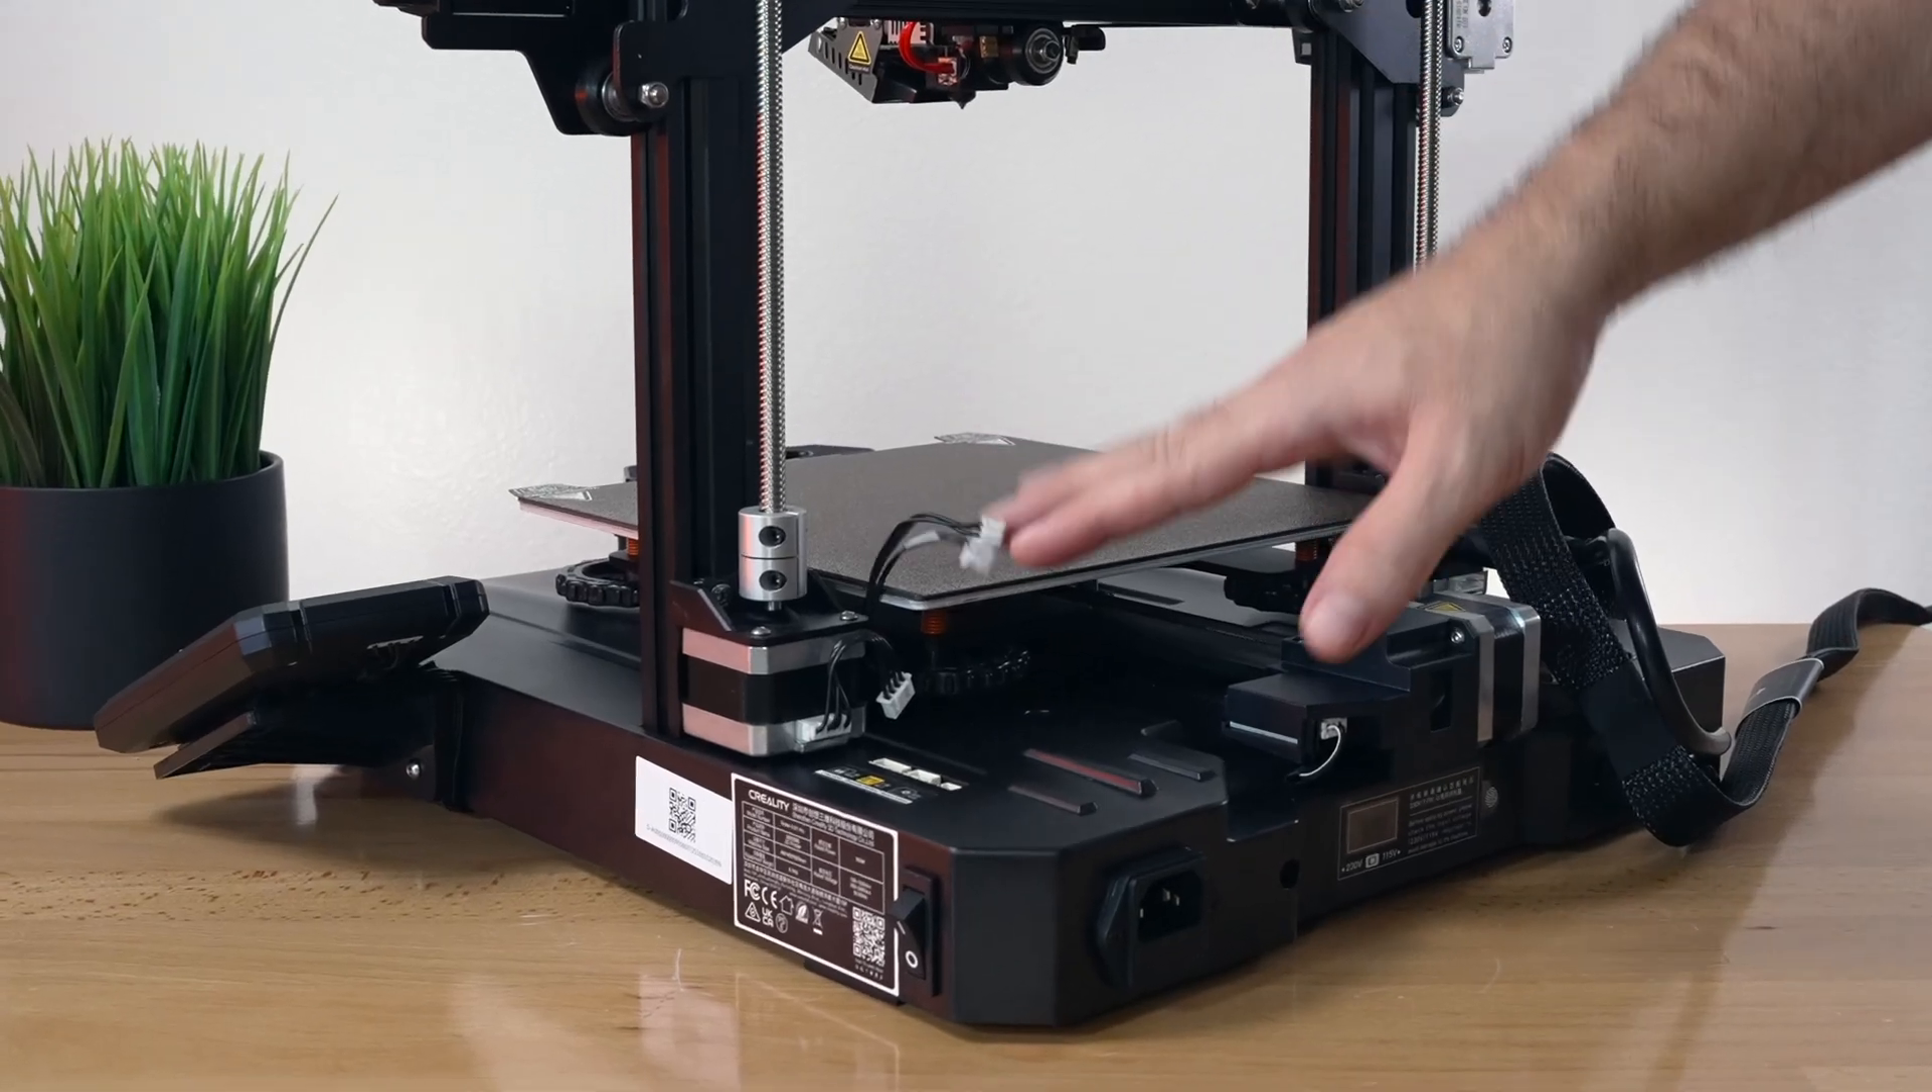So so if we come down we can see that we got a few wires here that we need to plug in.